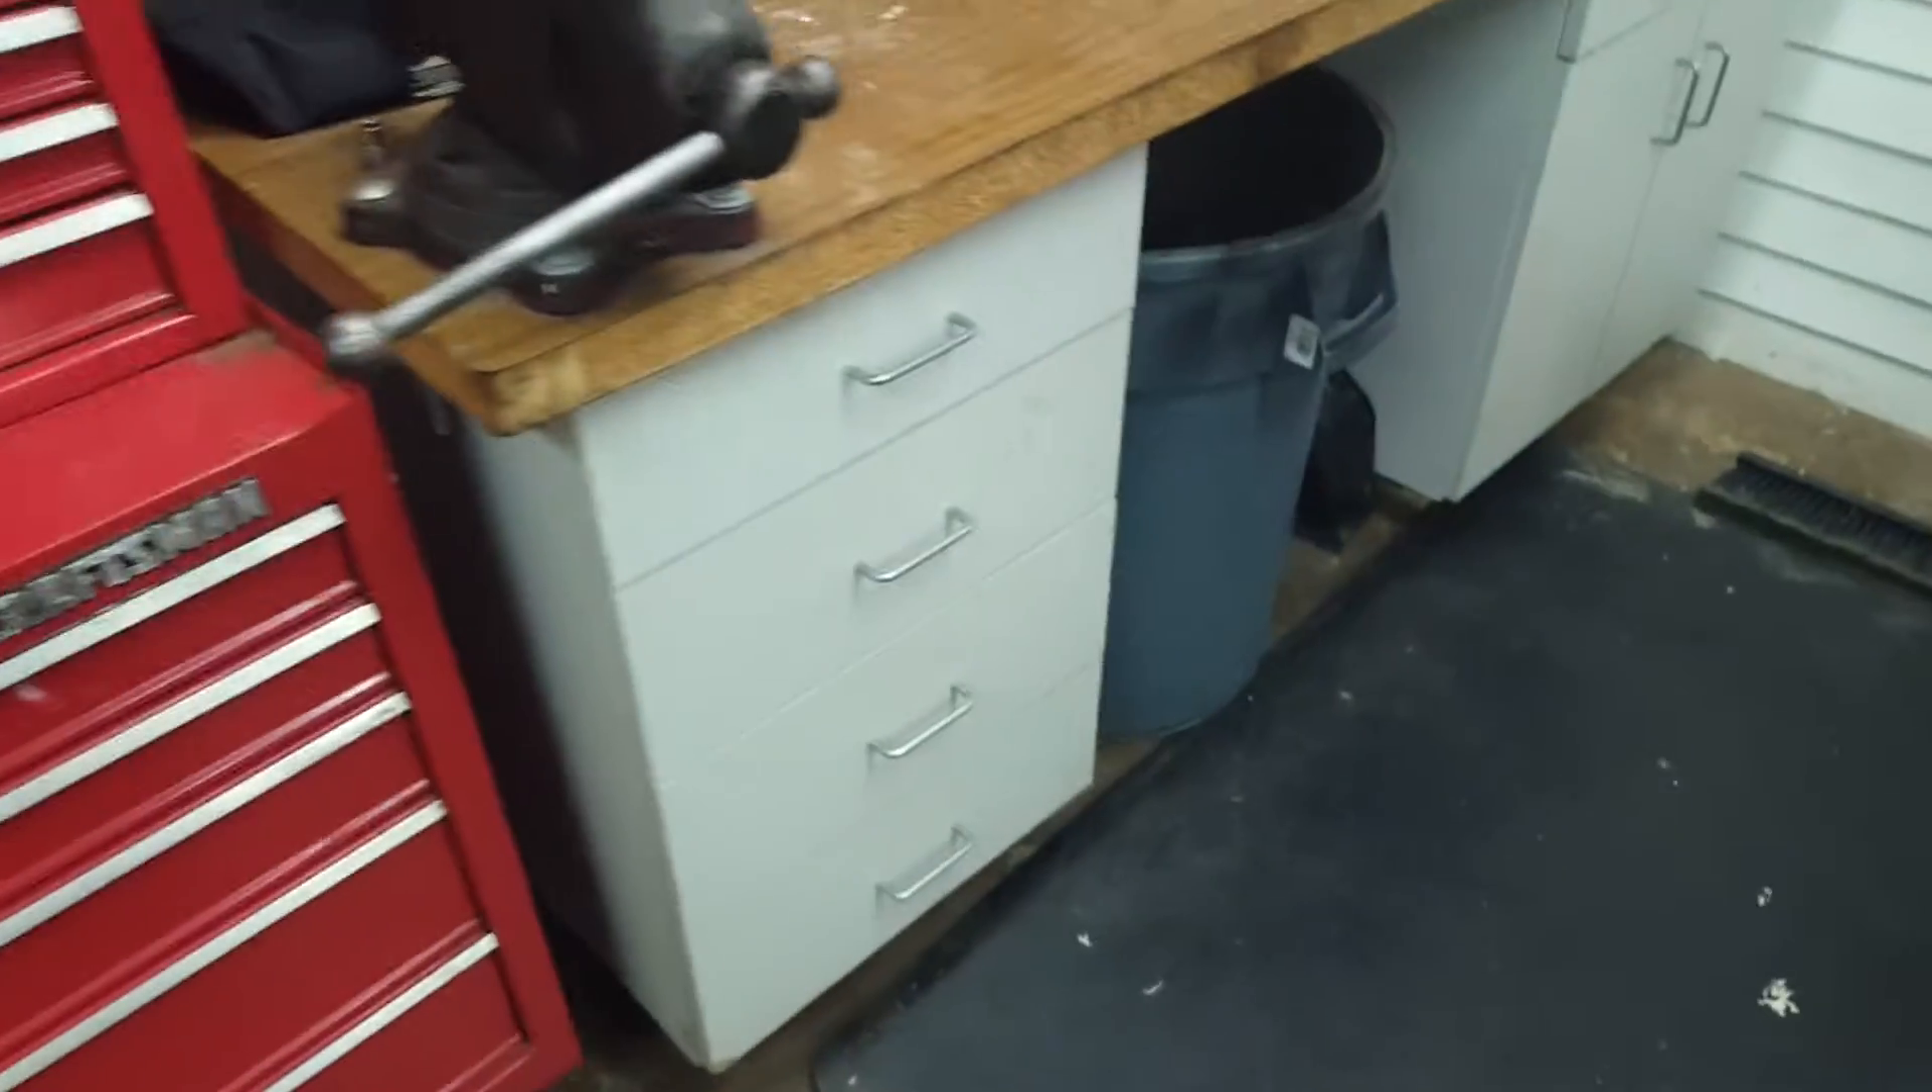So yeah all done here with the tools um got my new cabinets in.